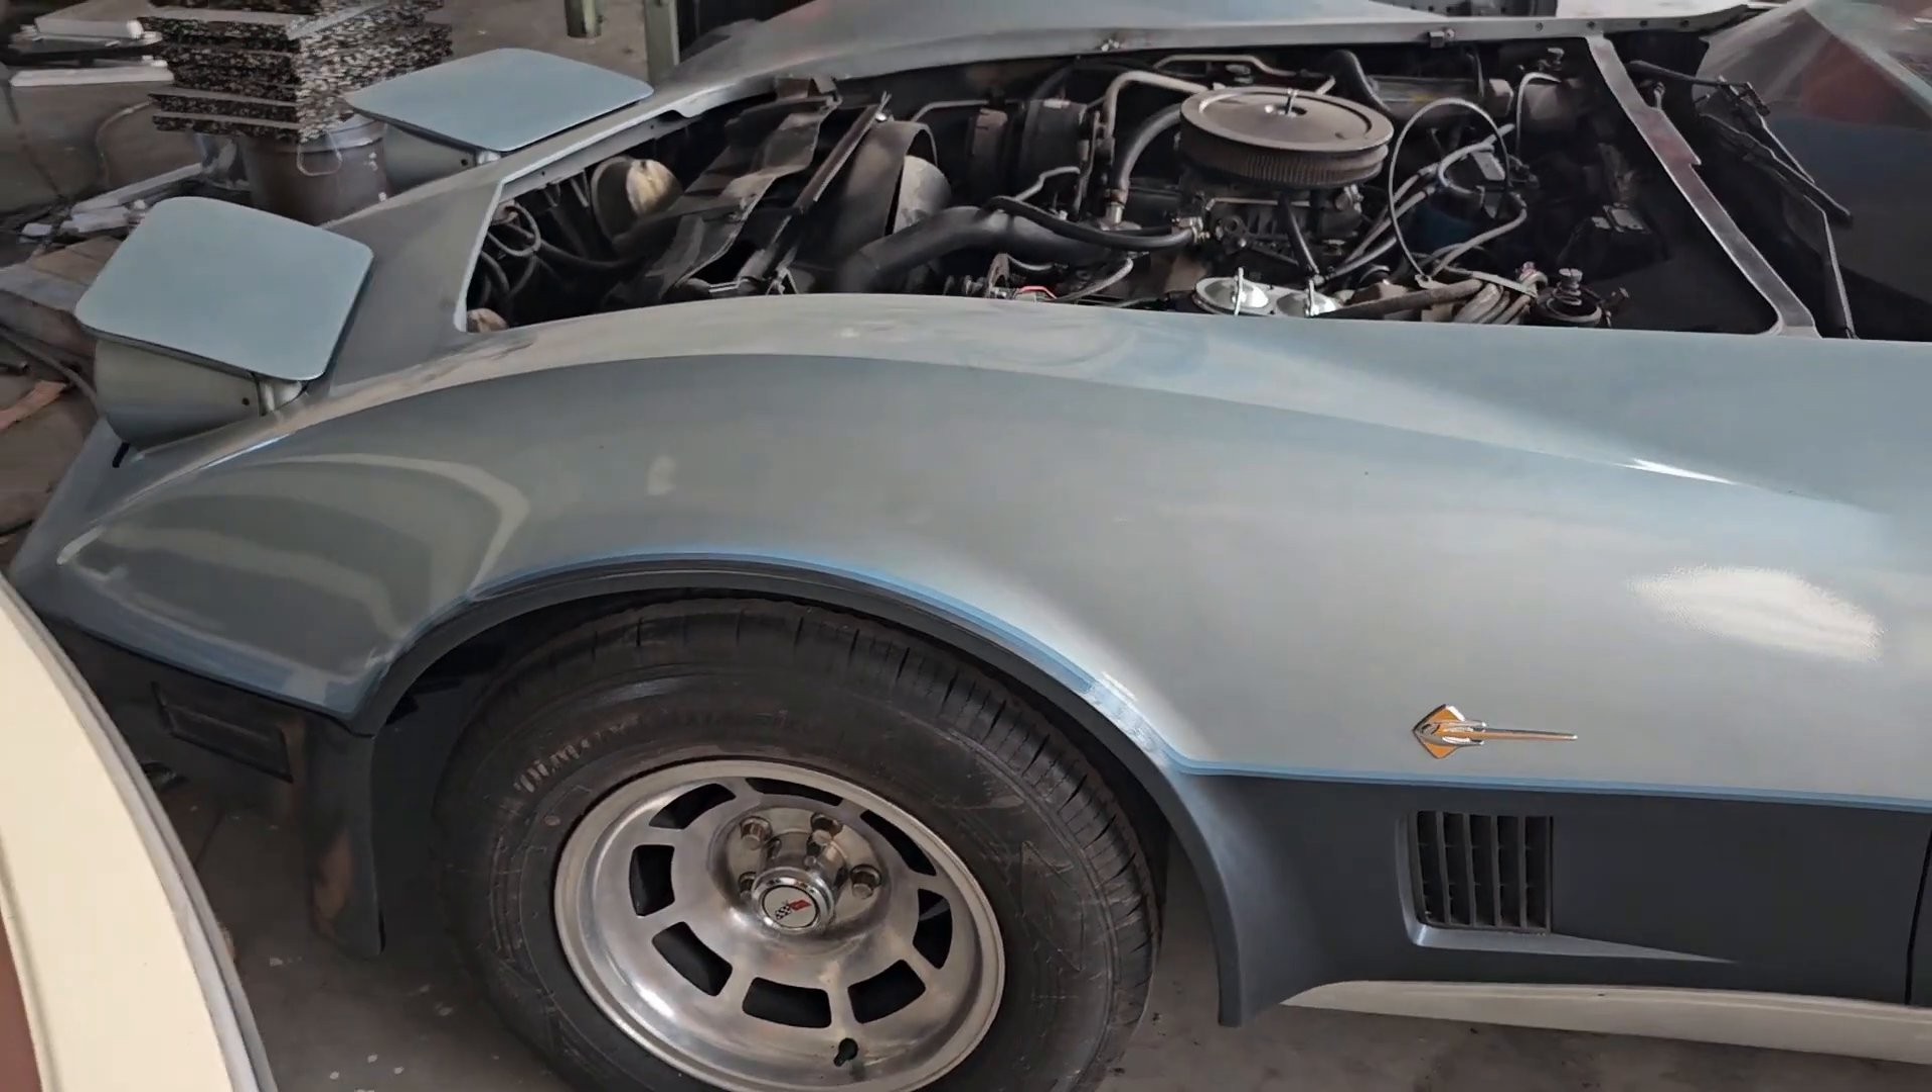Die Haube ist noch nicht wieder montiert.